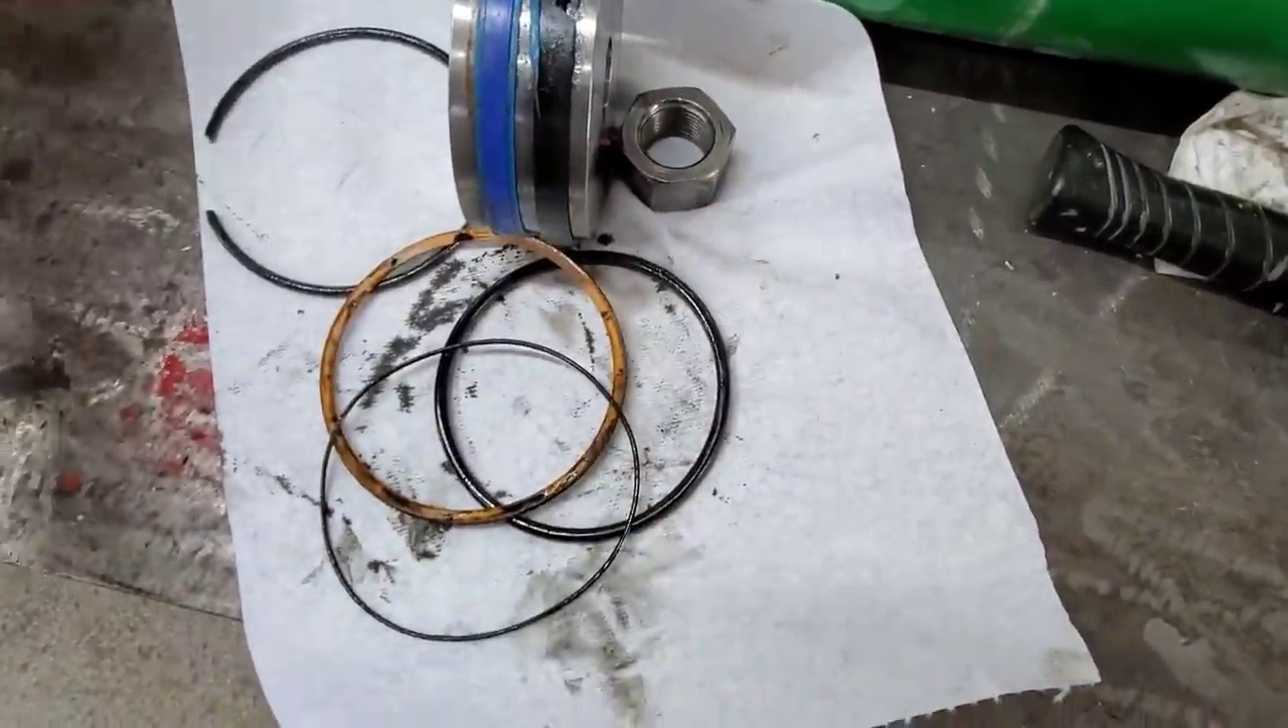We've got old seals off of the cap here.